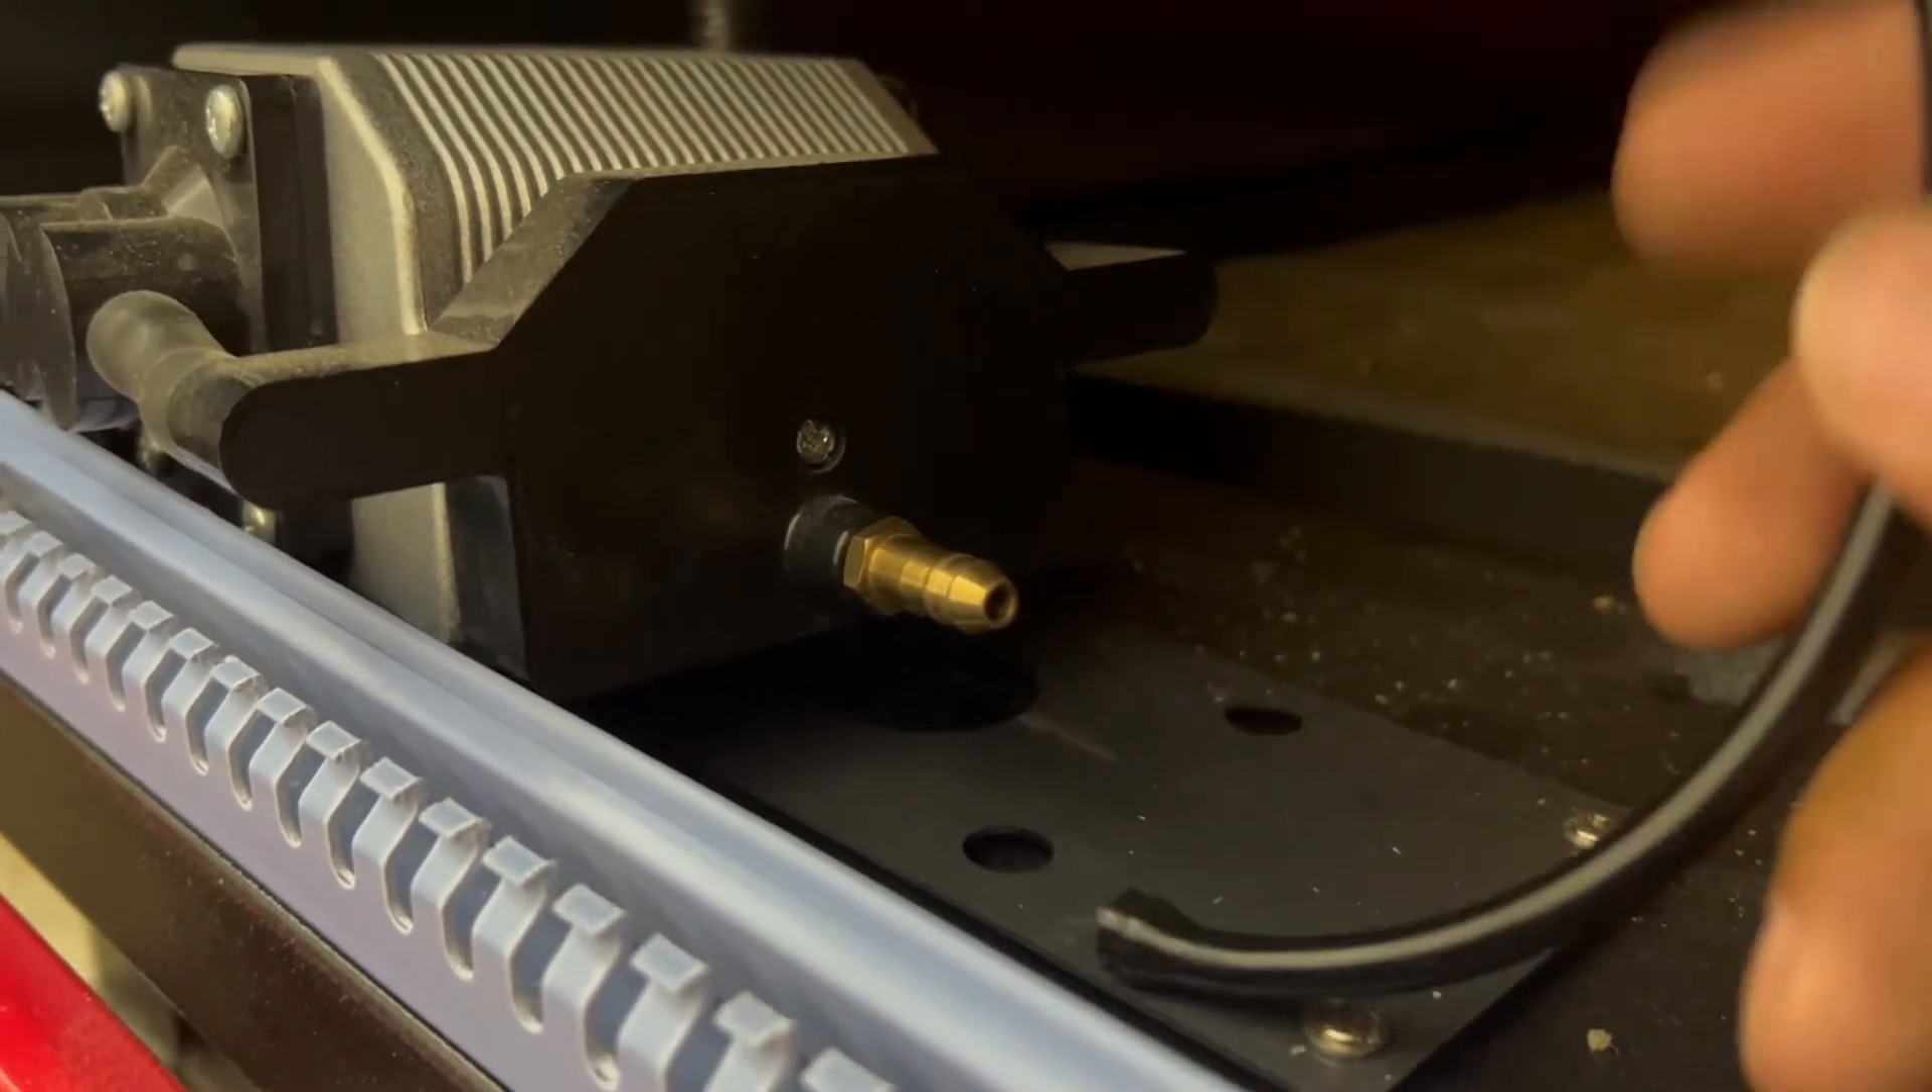So as you can see i removed the tube from this little barbed connection.